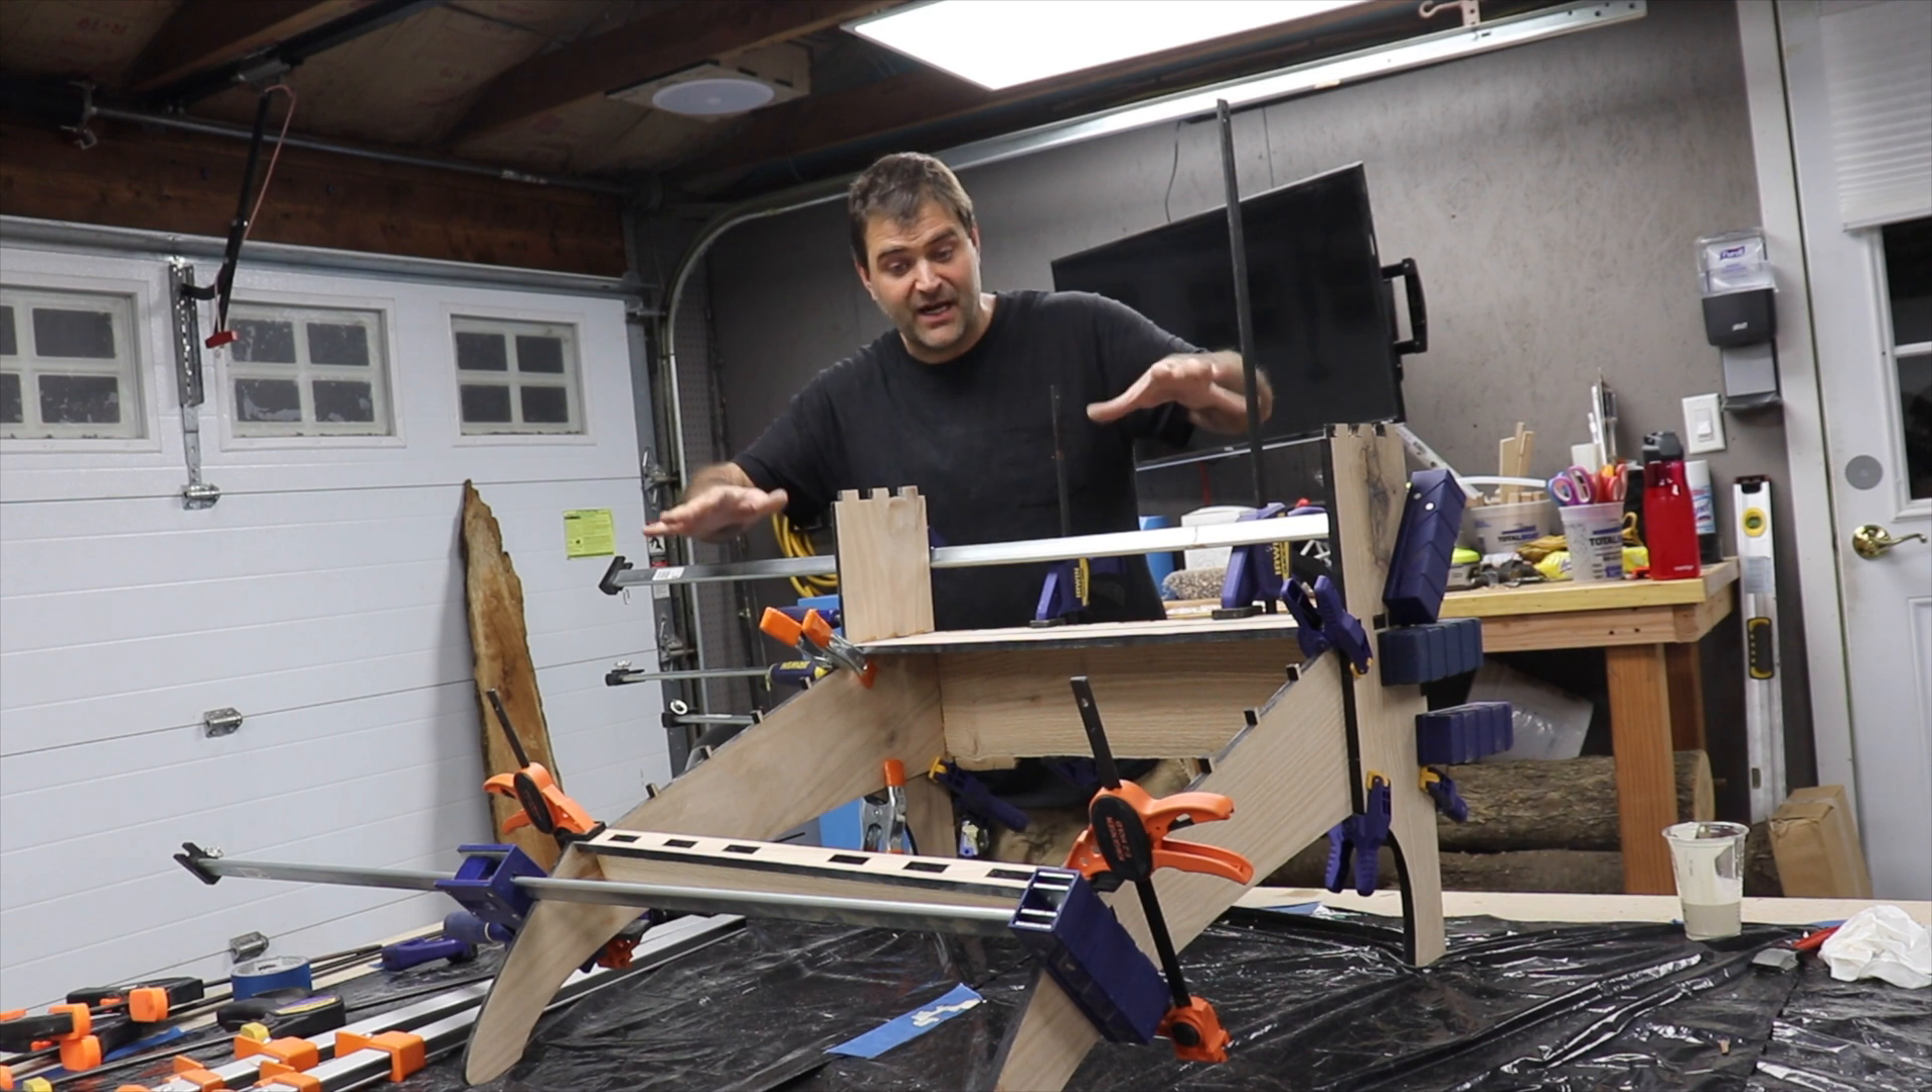We have the whole base together.